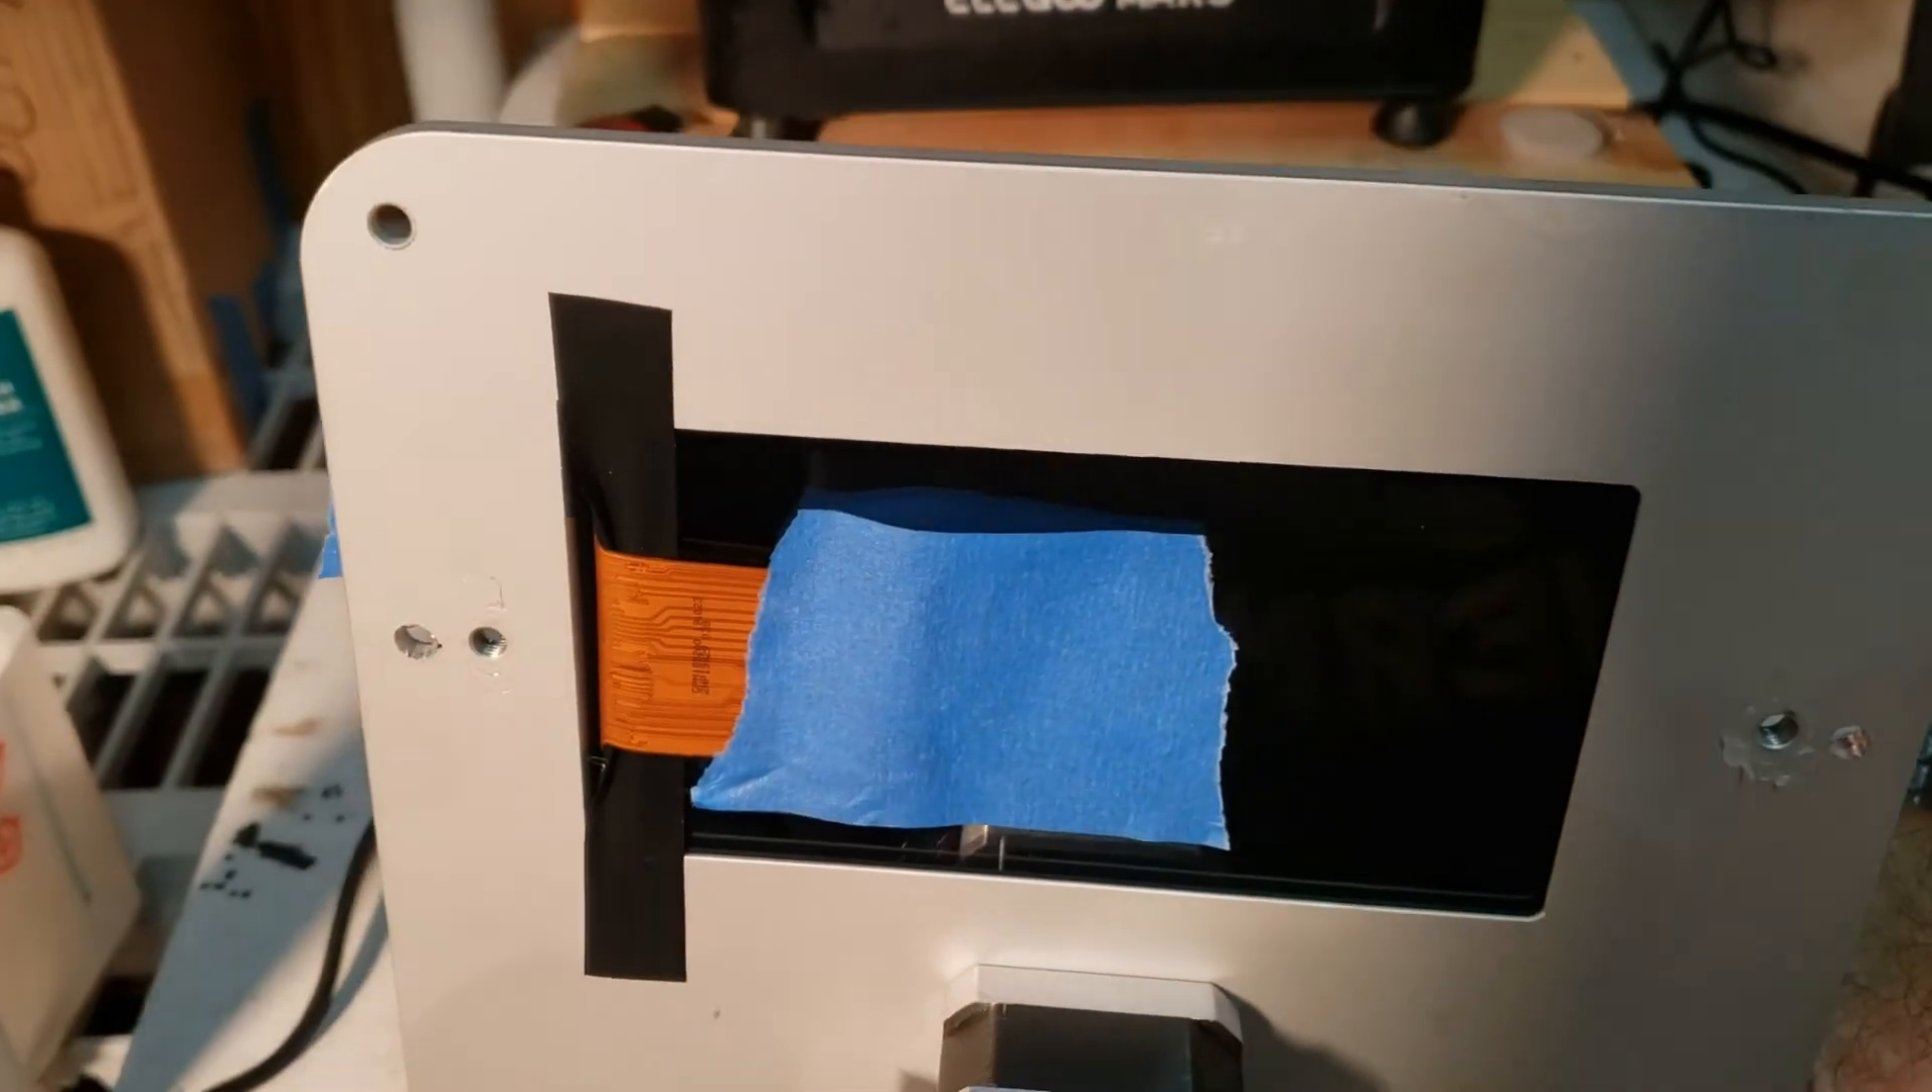On the bottom I just taped back the uh the ribbon cable for the lcd.